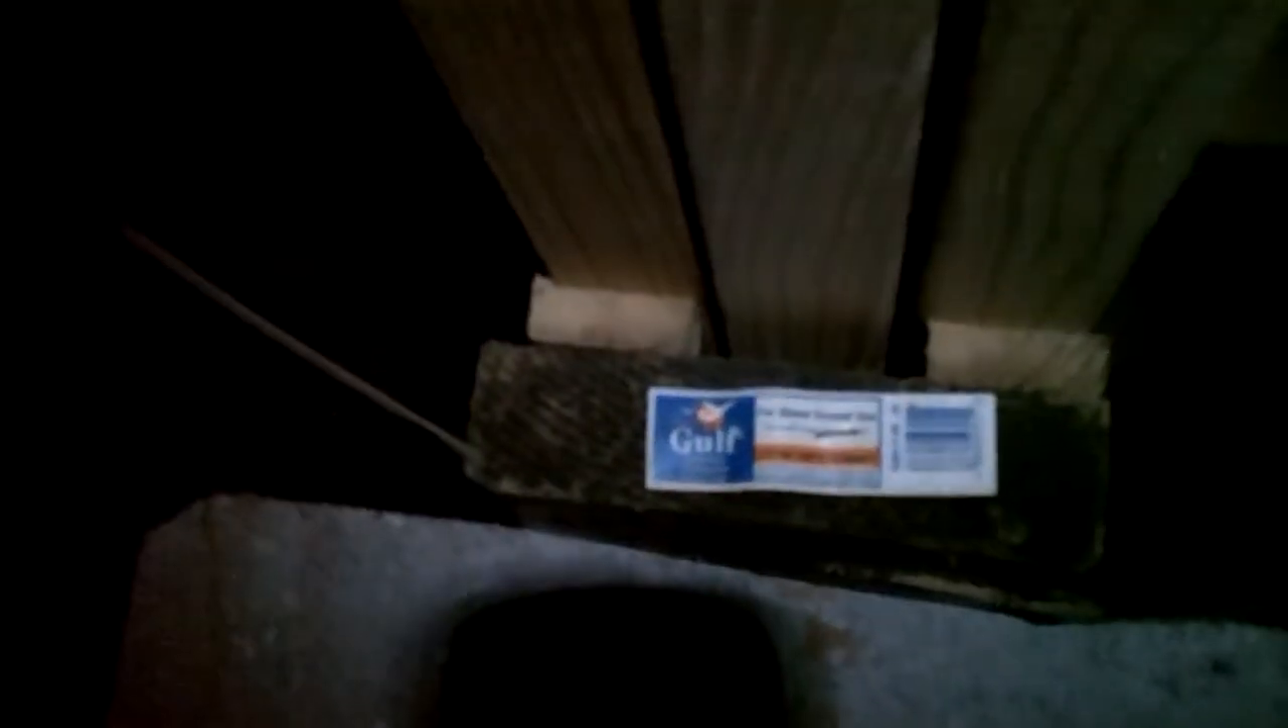You can see that we only have two small shims here, and this is one of the better ones in here, but it's not full bearing.